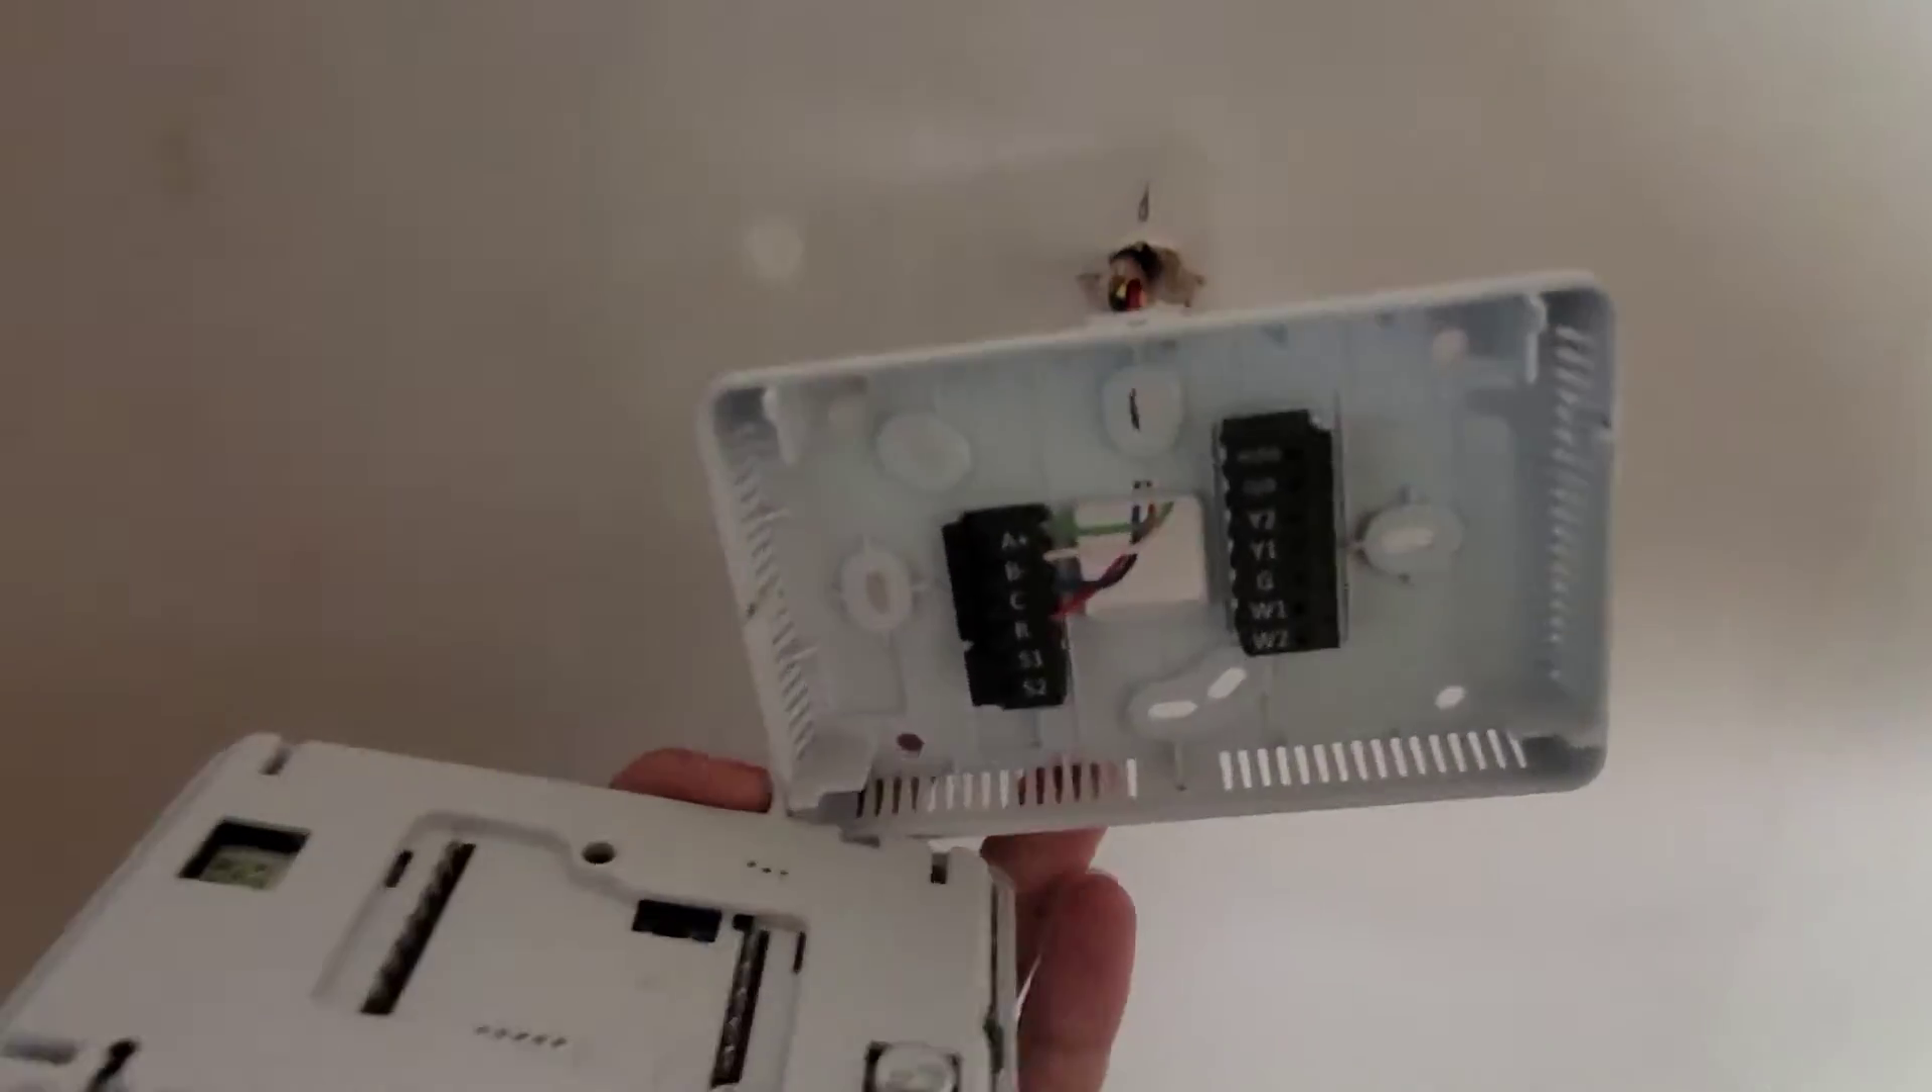Thermostat's not yet mounted on the wall because, of course, we got to finish some painting before we mount it.